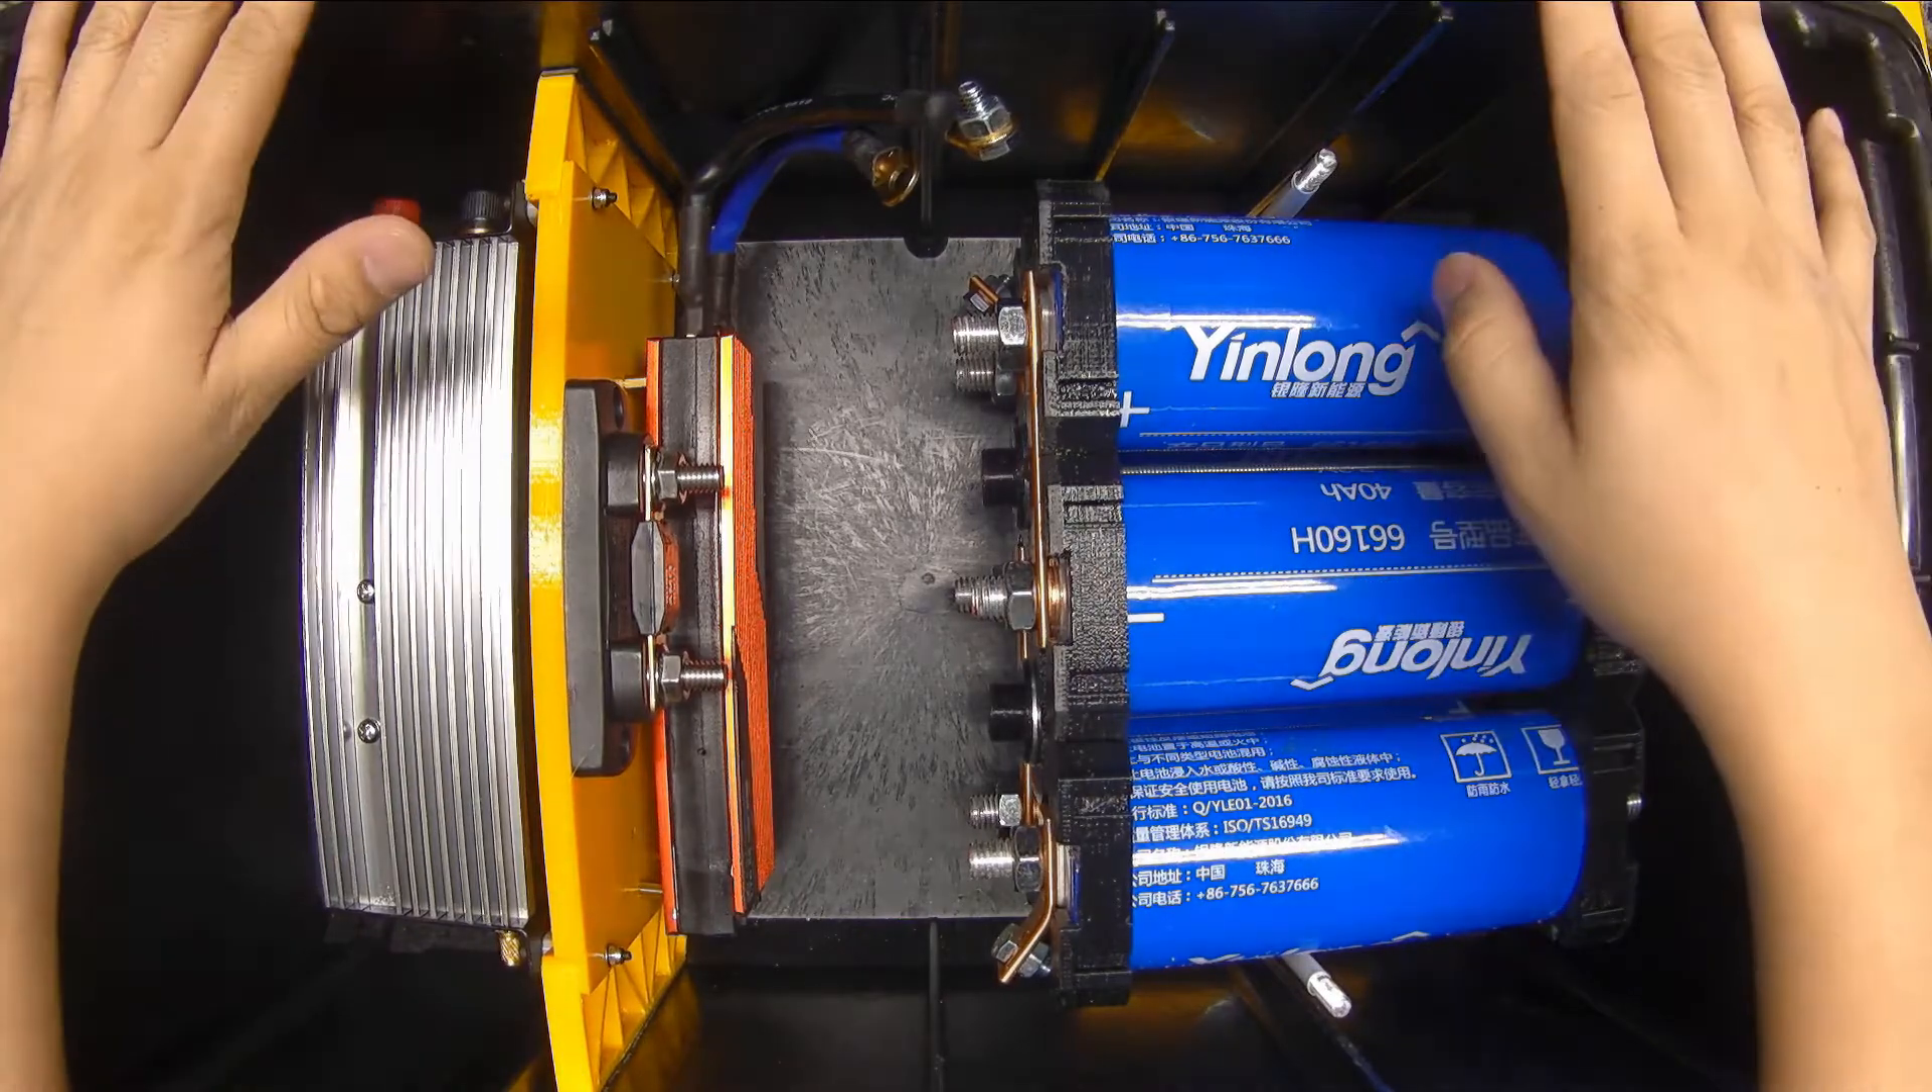So I have this box, and I've gone ahead and mounted in the battery.